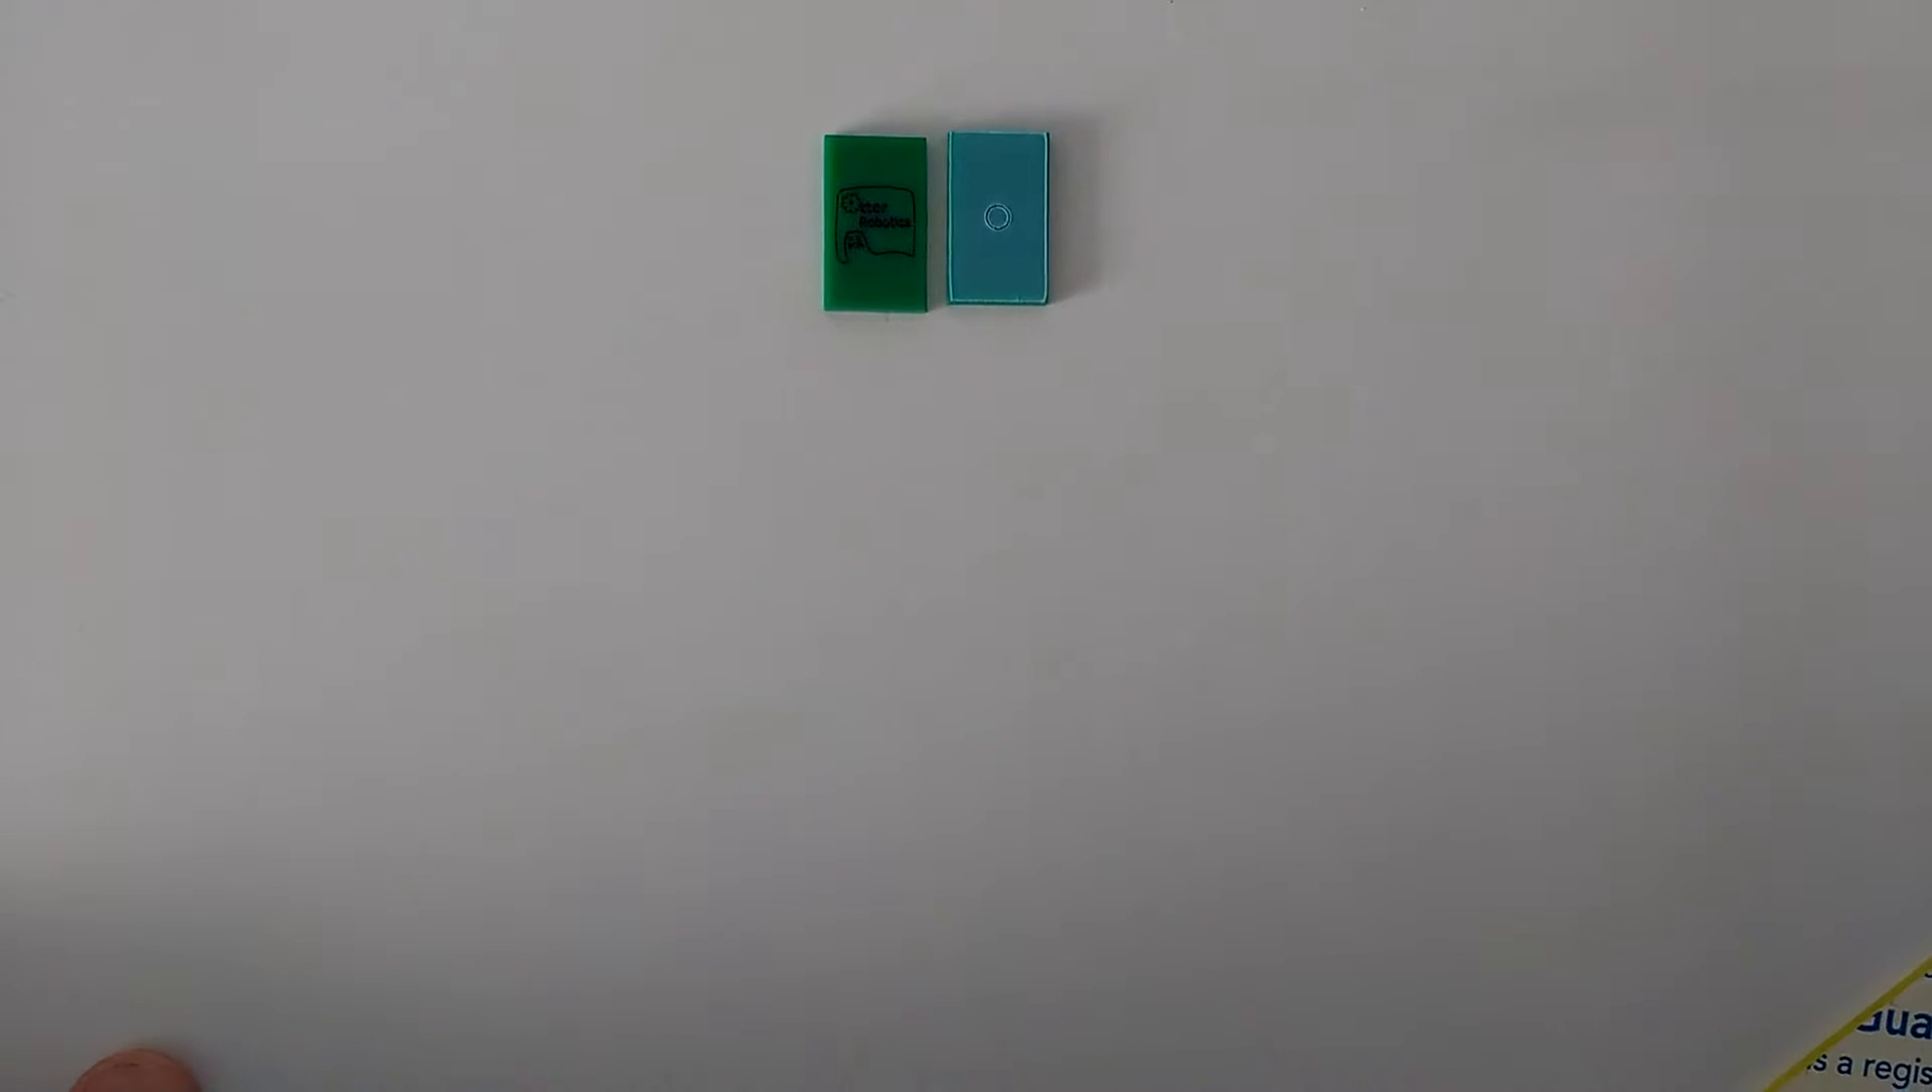We have two pieces of plastic which just need to be stuck together.